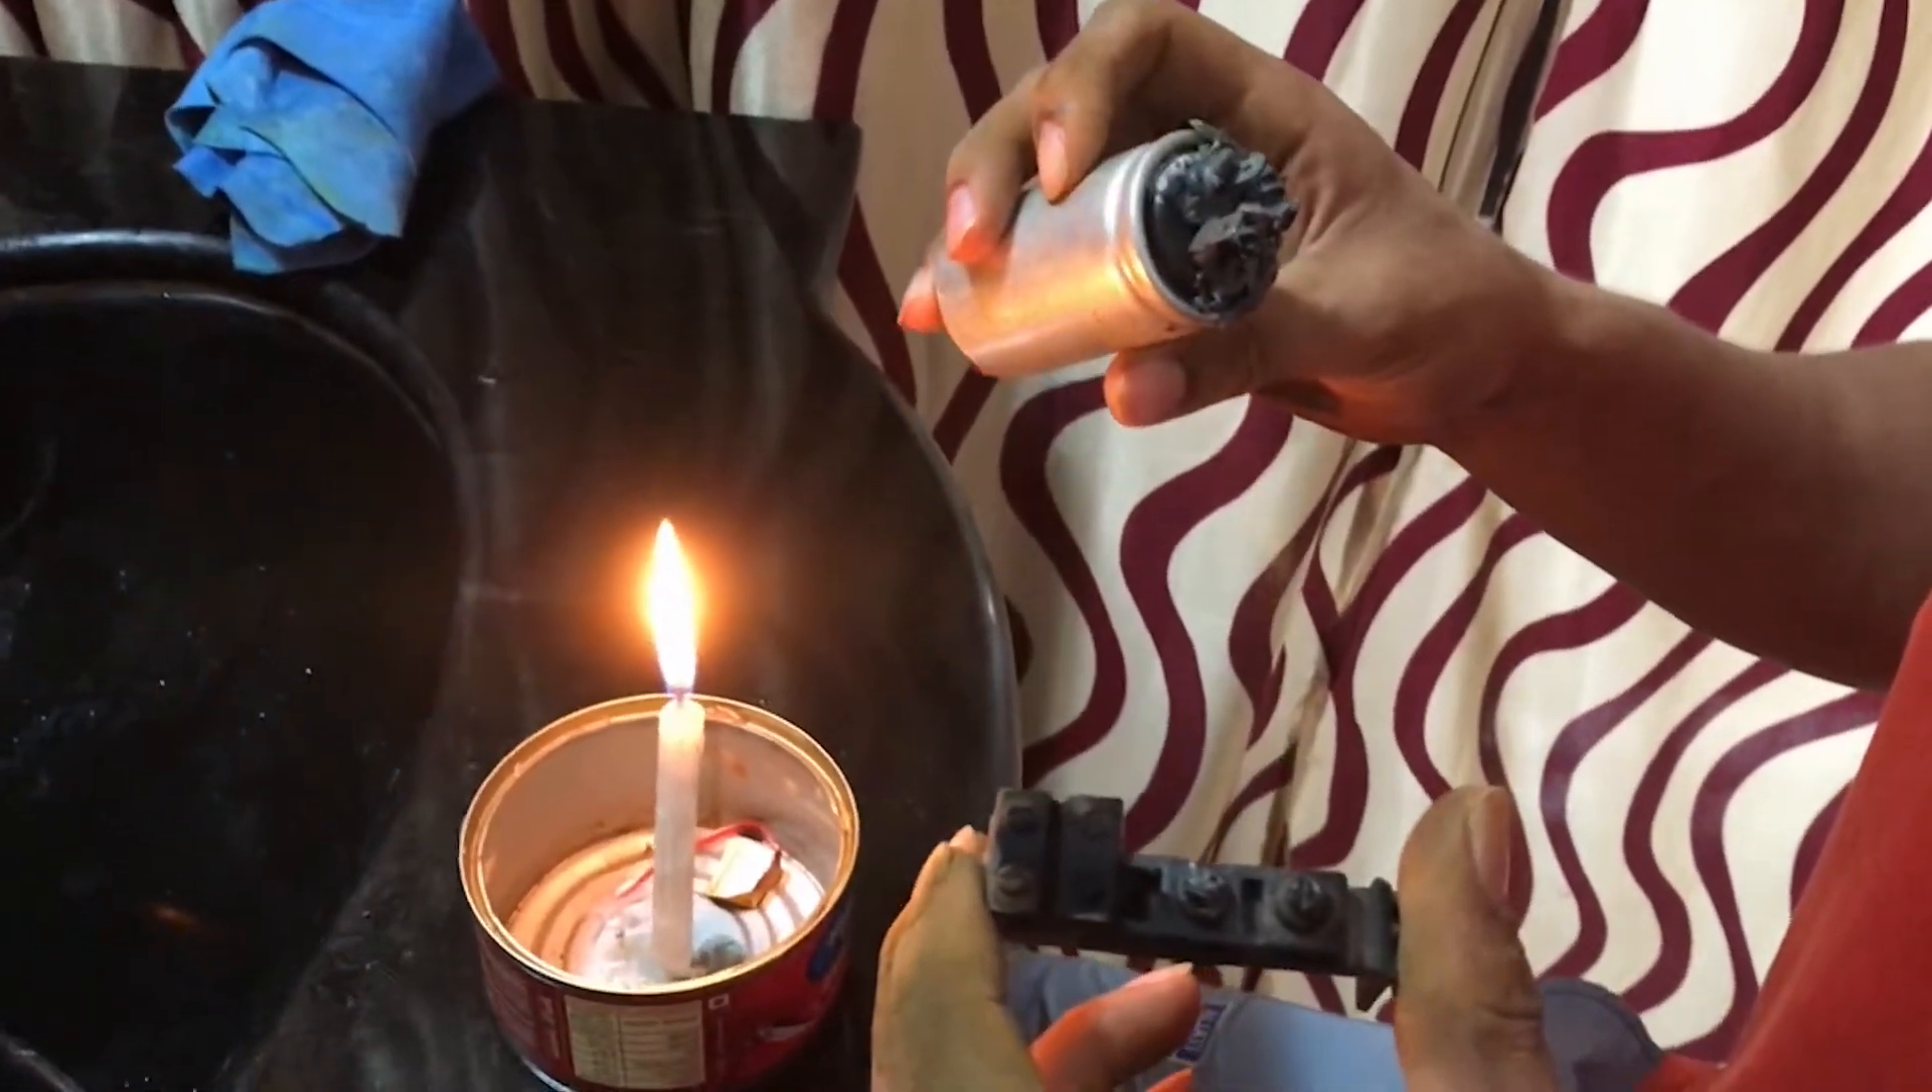I somehow managed to remove the capacitor.